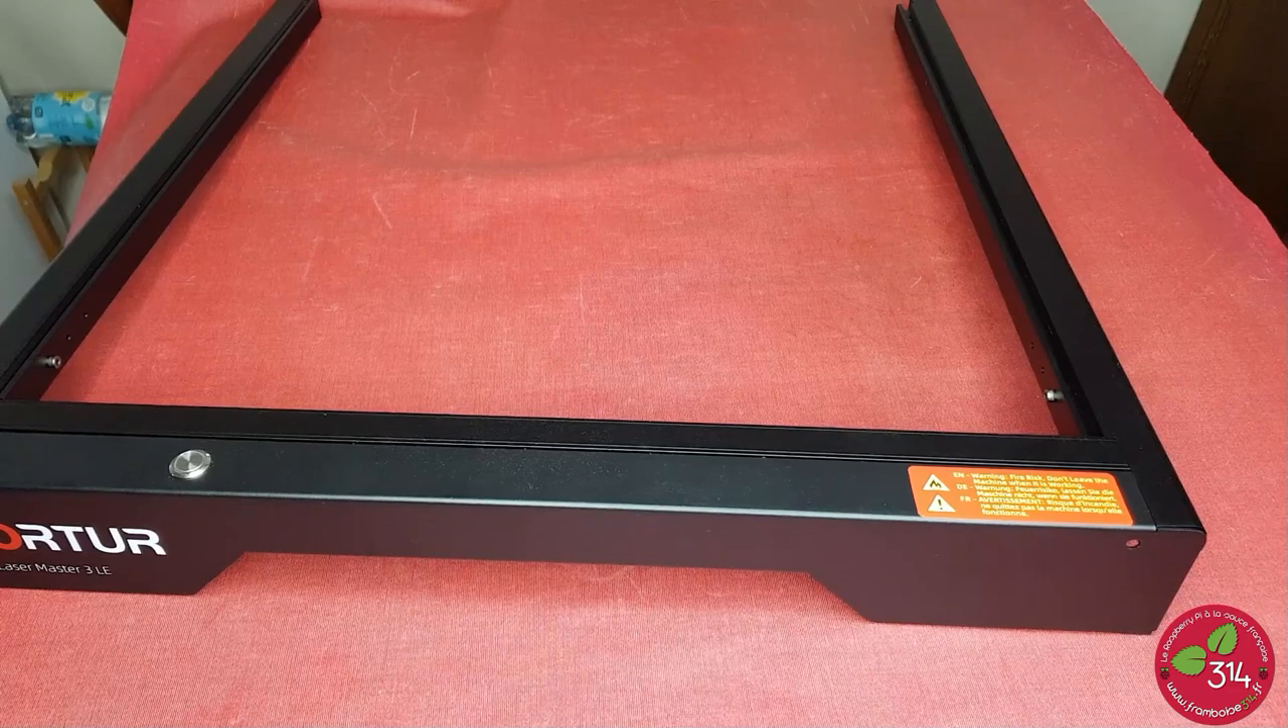Voilà, les deux longerons sont montés.